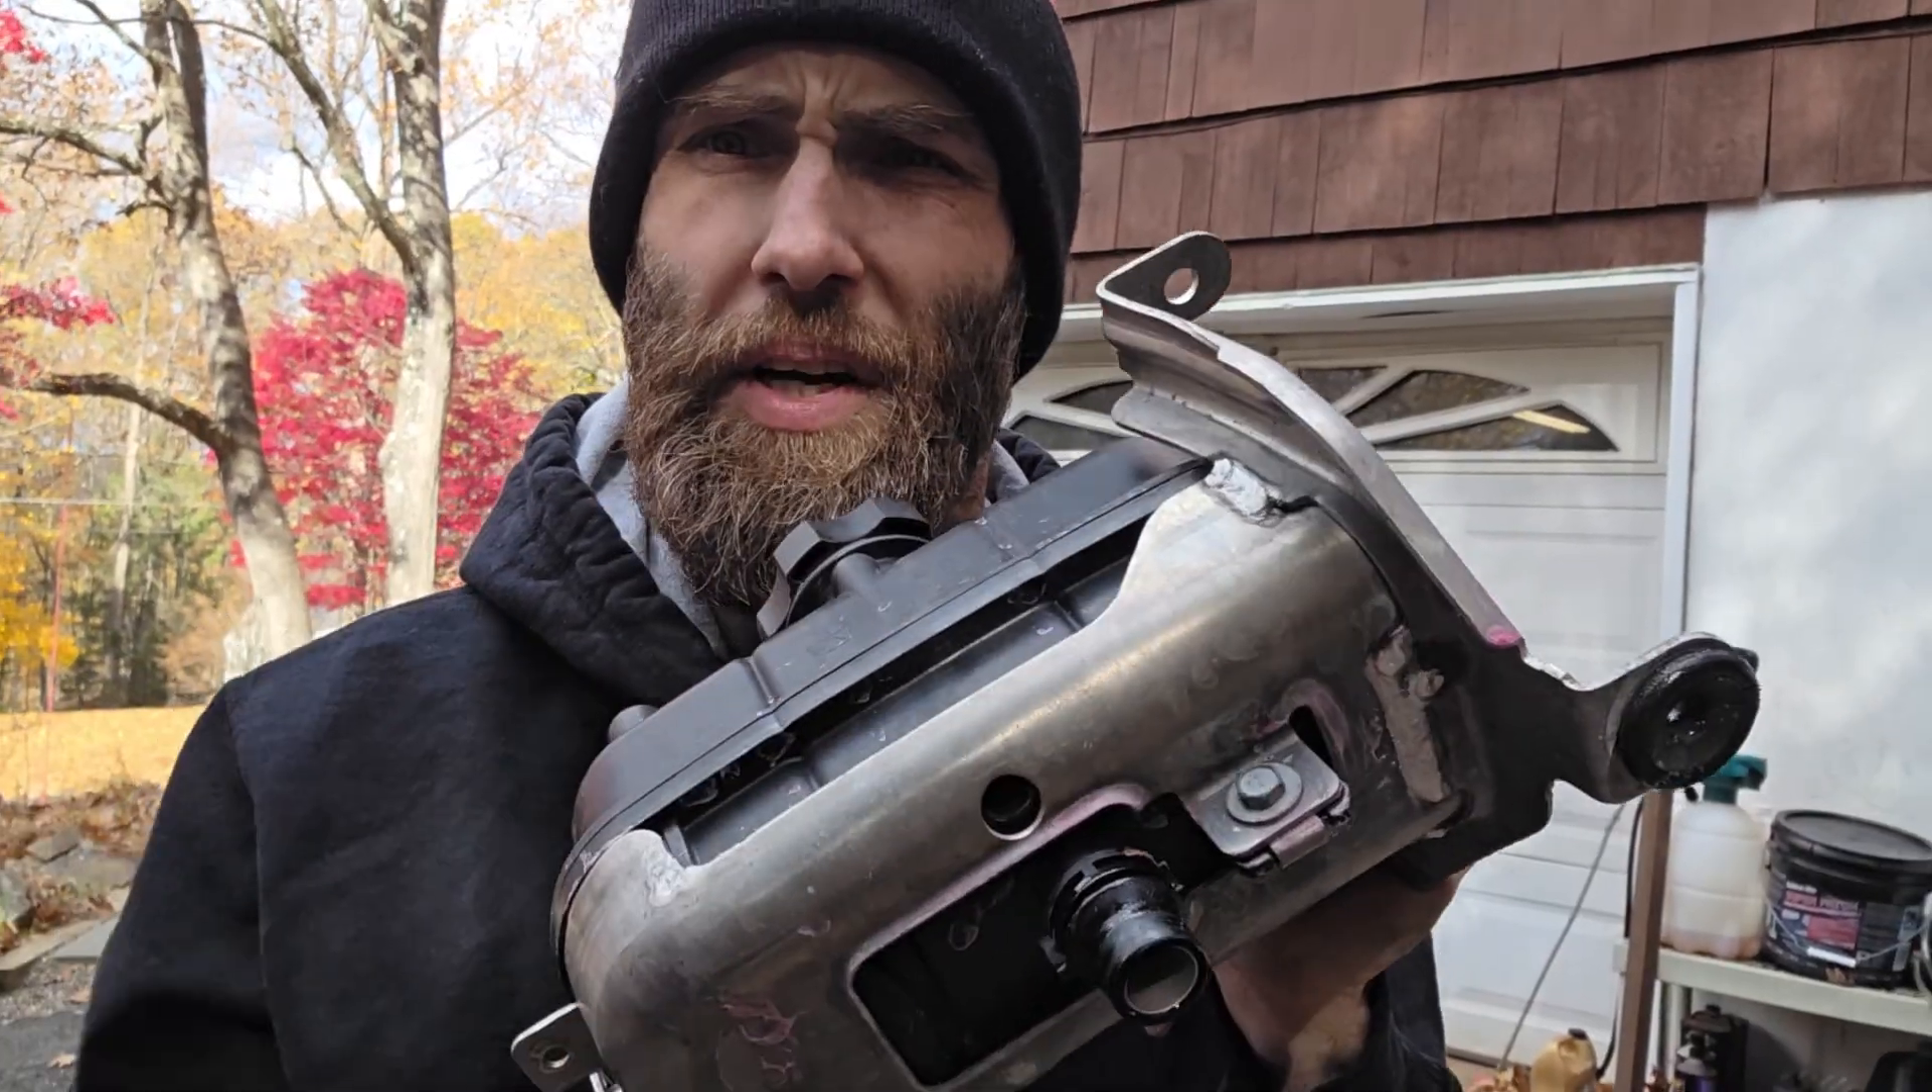Here is the coolant bottle out. You can see it's still attached to this bracket via this one 10 millimeter here.